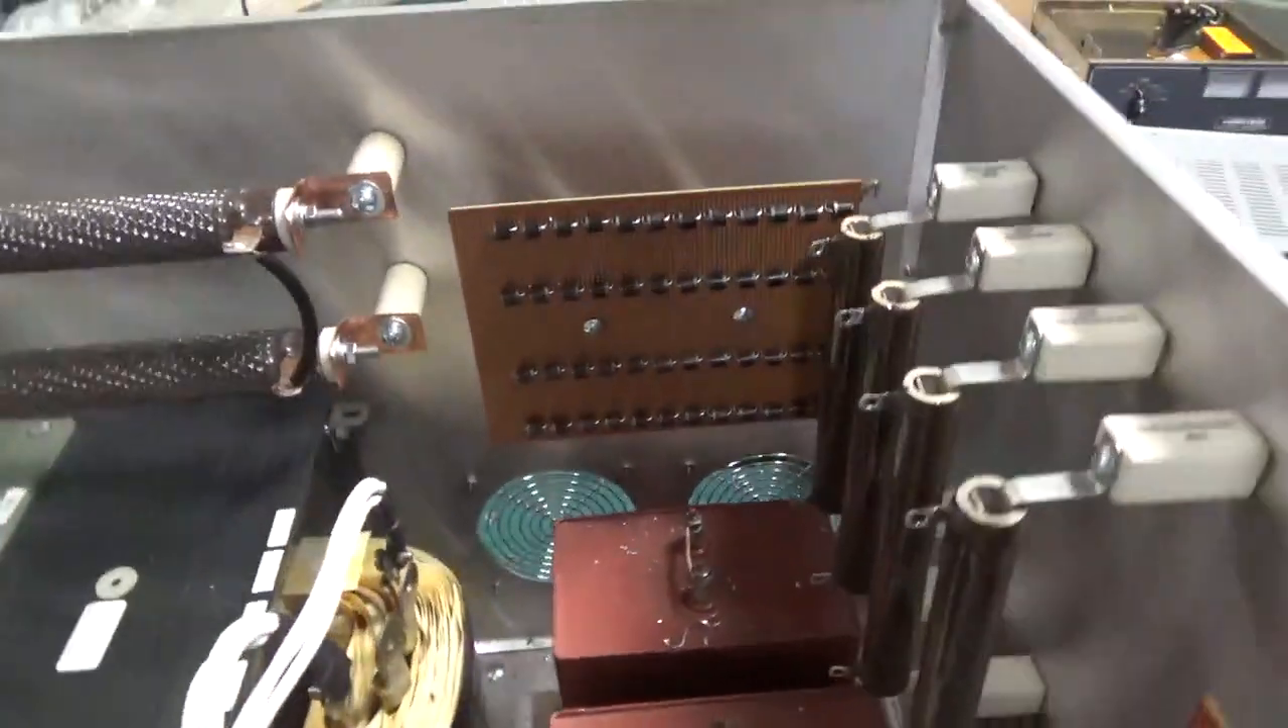Got the high voltage board installed. It's on standoffs.